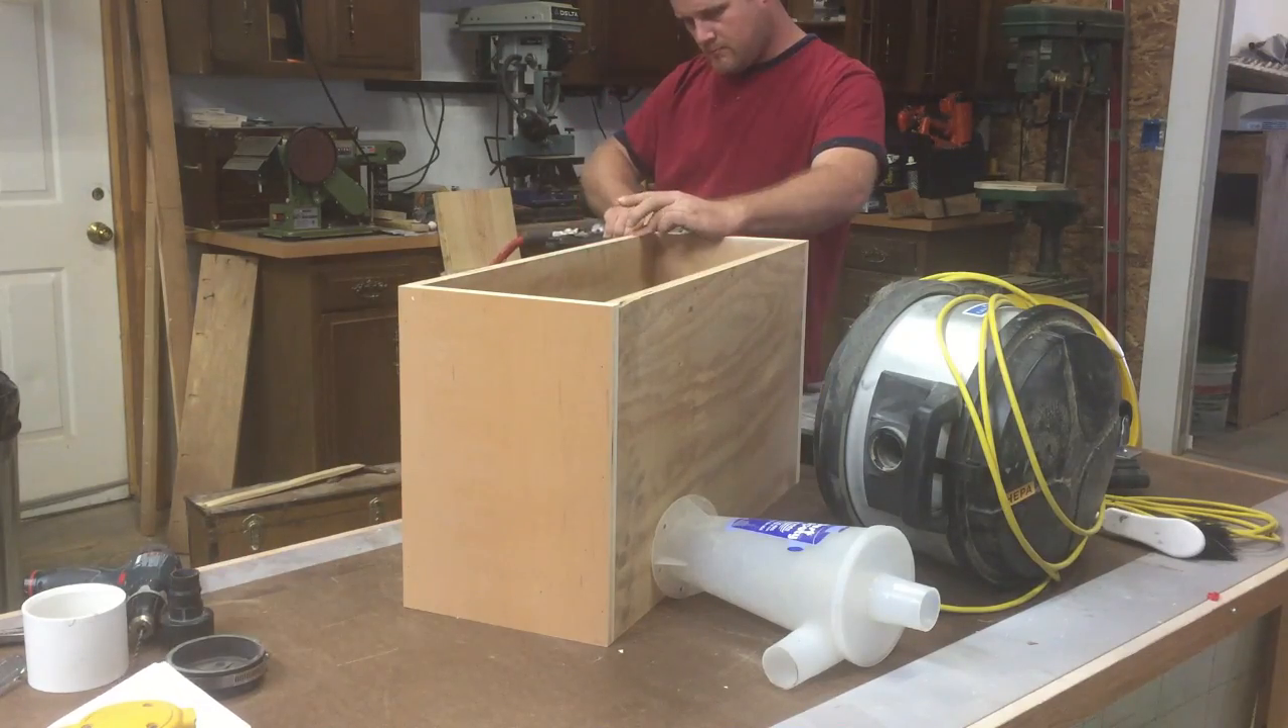So I ripped it all down to size and started assembling. I used brad nails to temporarily hold everything together until I could come back with screws and screw it in.